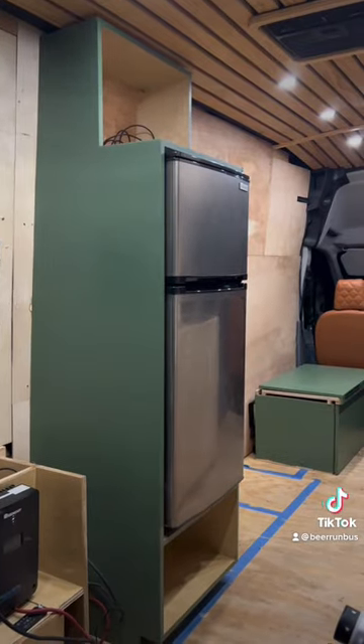We got the cabinet screwed in, the fridge installed, and that's it for this.